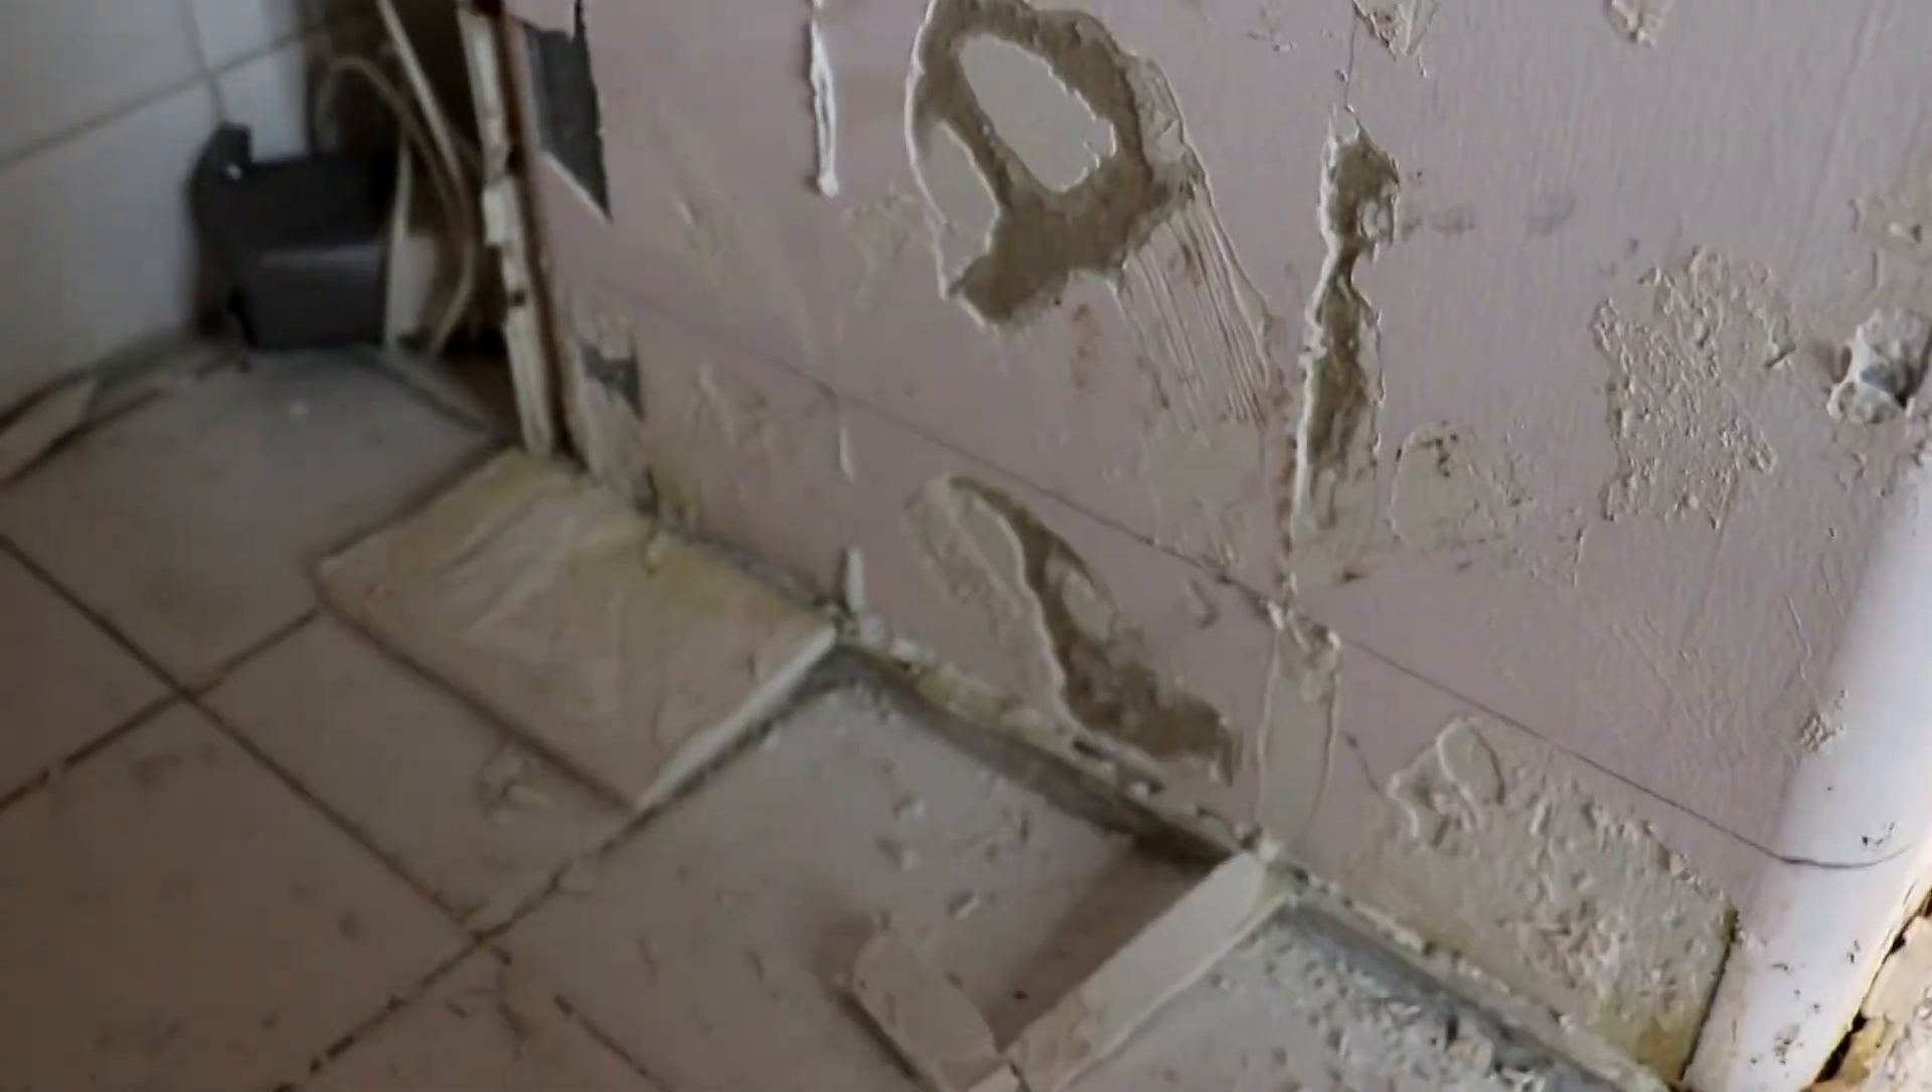I took the plumbing apart for the sink but this is the mess that is created from taking the tile off.